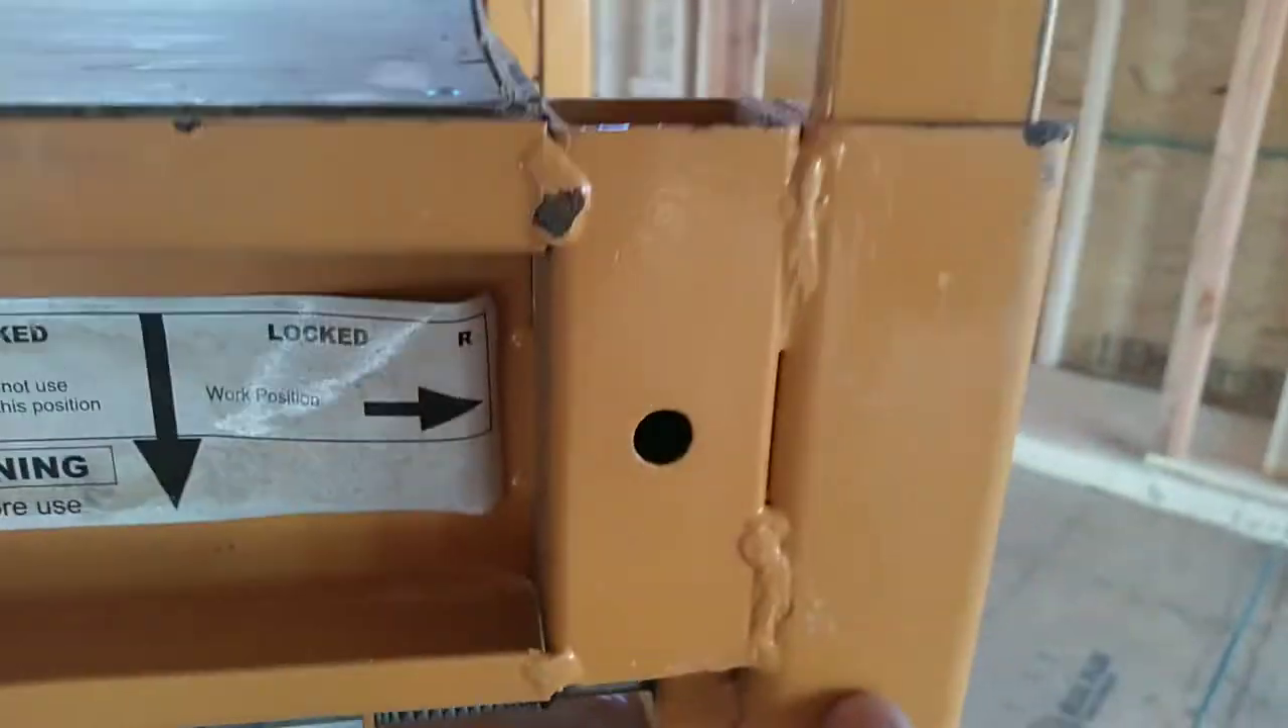All right, so that pin is not engaged. You can see that. It does not go through the holes that lock this corner down.